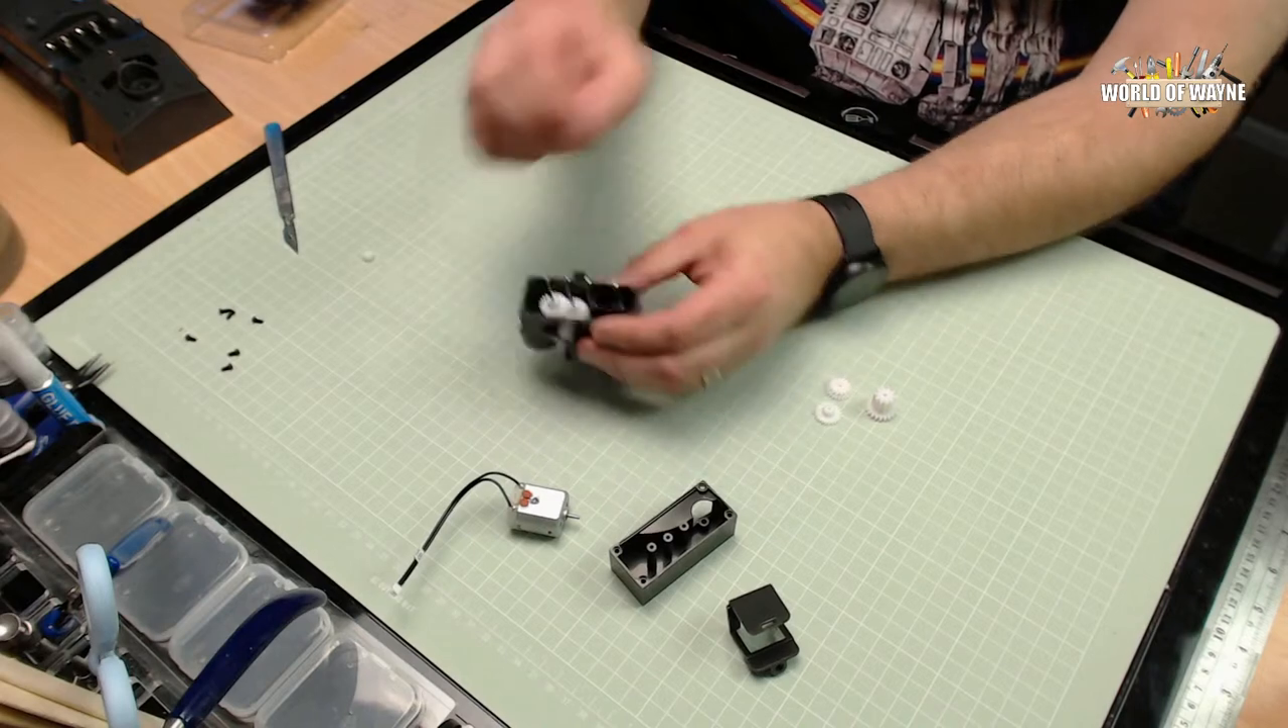I suppose we haven't put the motor in yet.